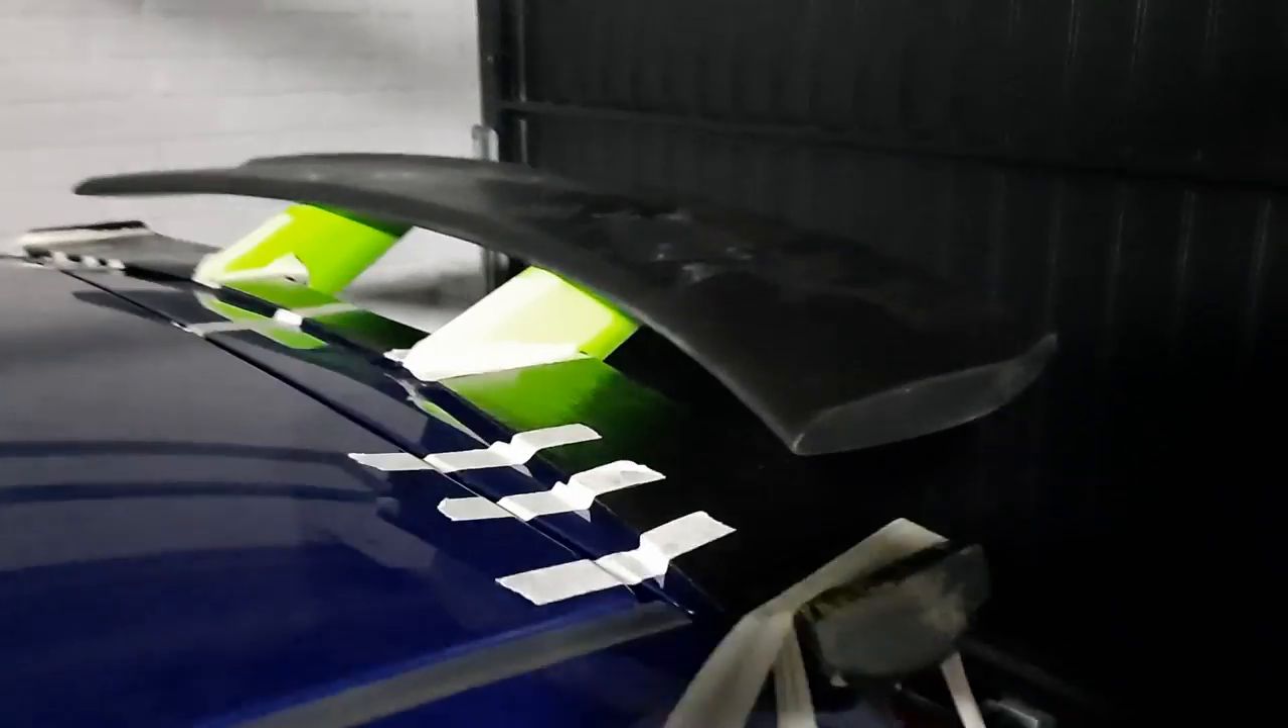So here's the upper spoiler in position now on those vertical strakes to give a feel for how it would look over the back of the car.